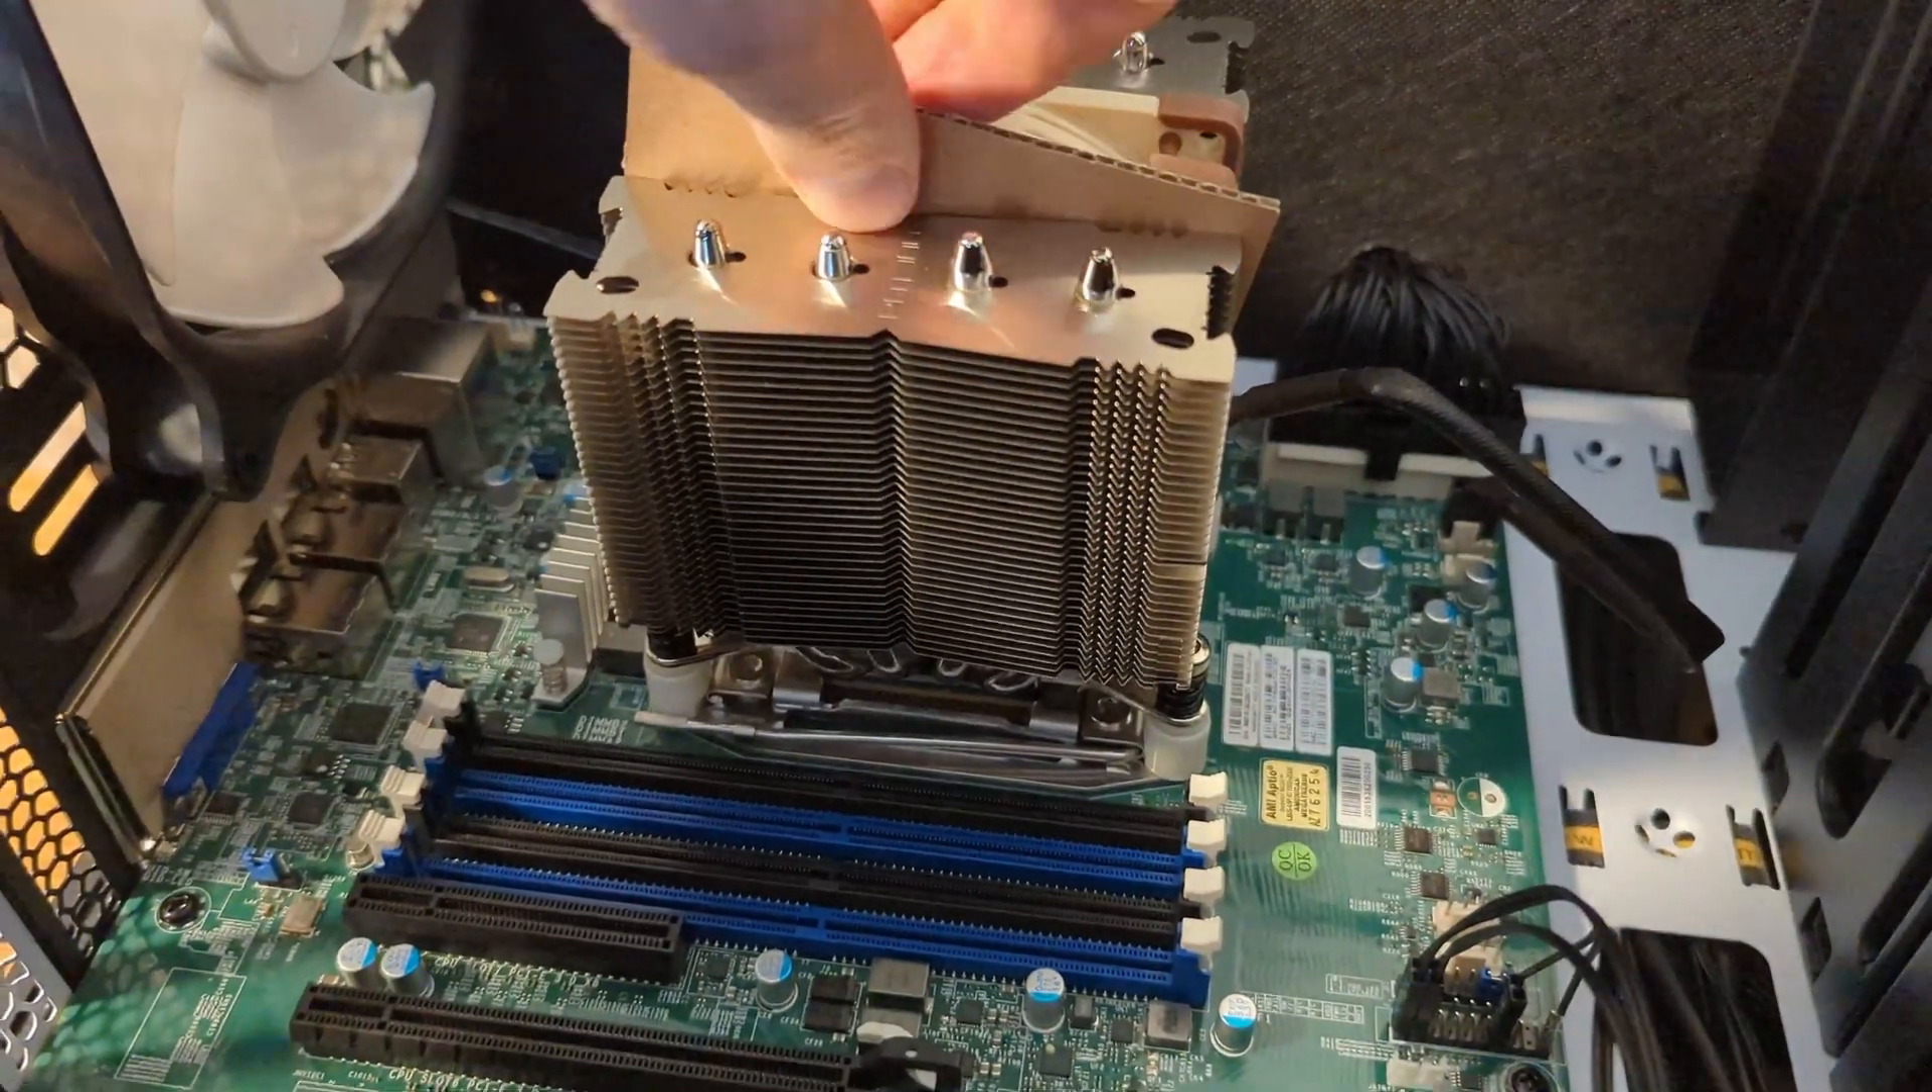There's this cardboard protector to remove.